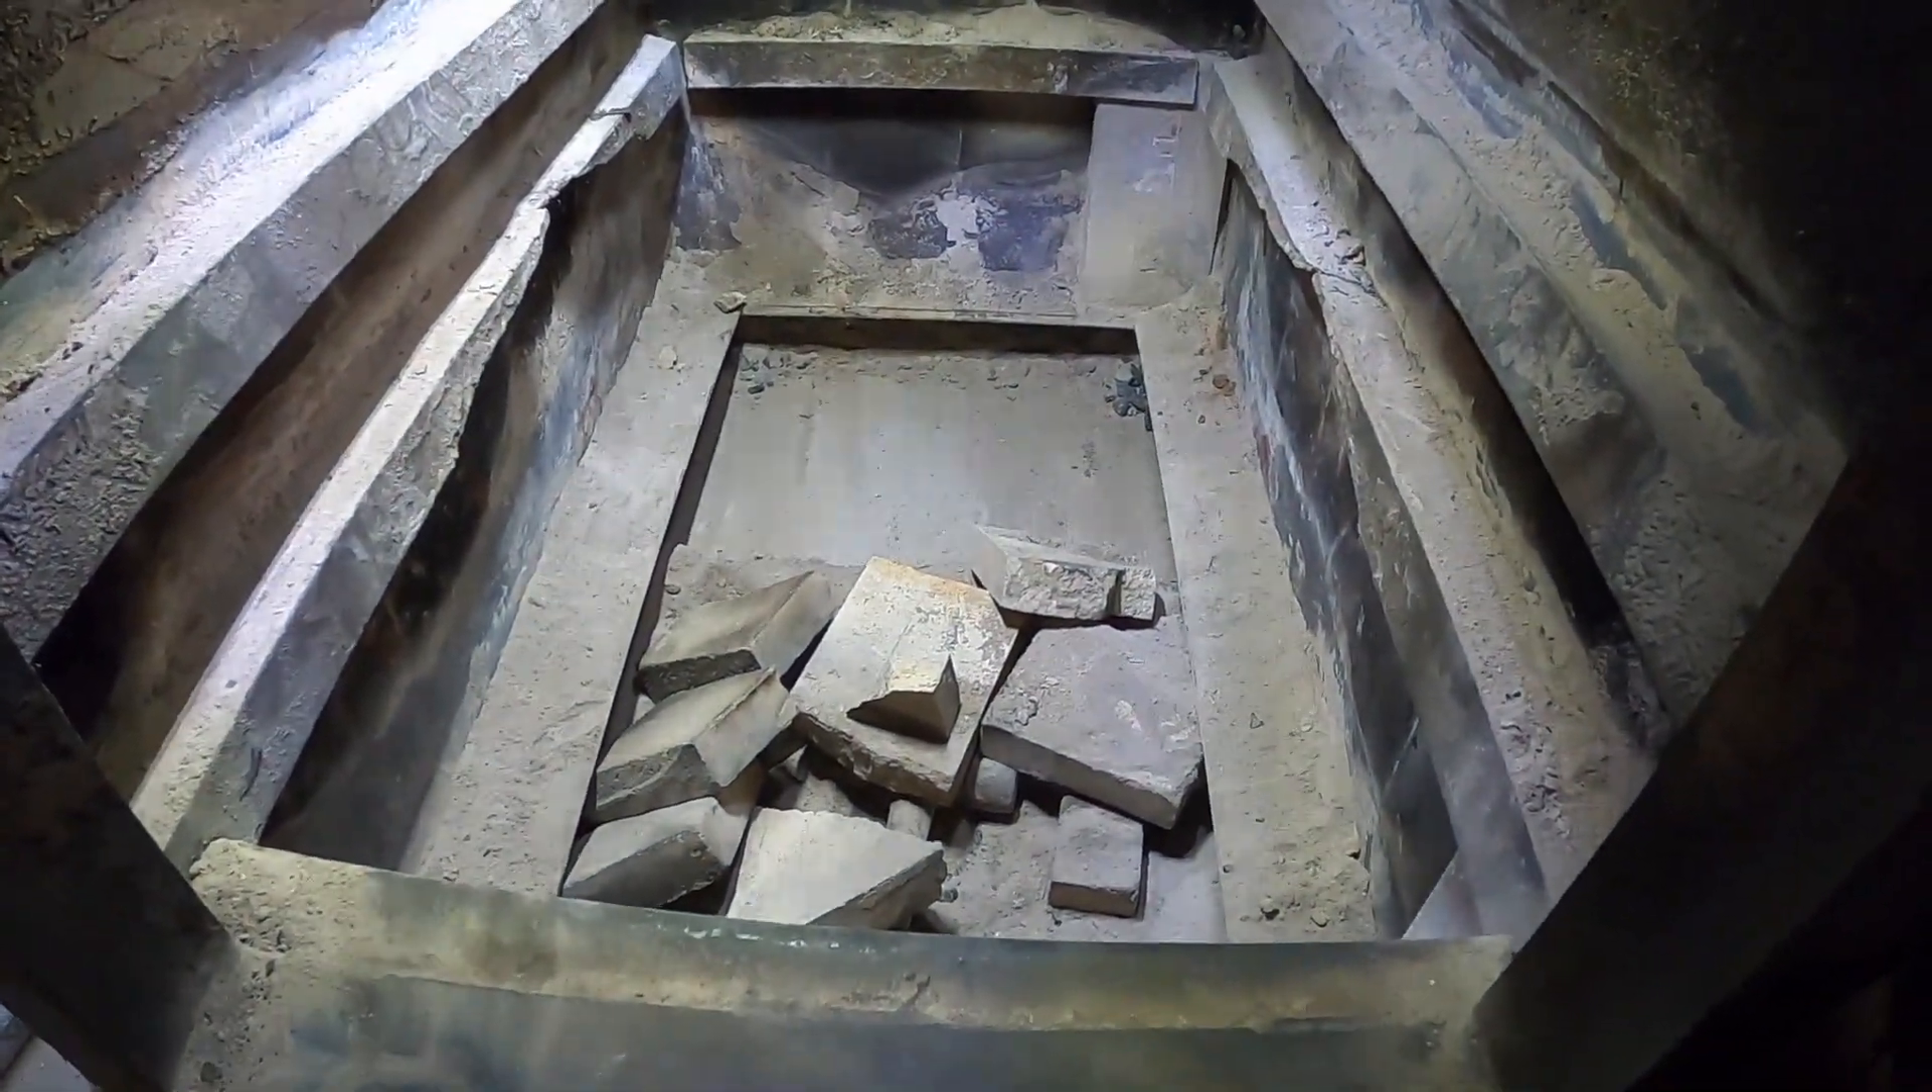So now I gotta get the rest of the old fire bricks out.